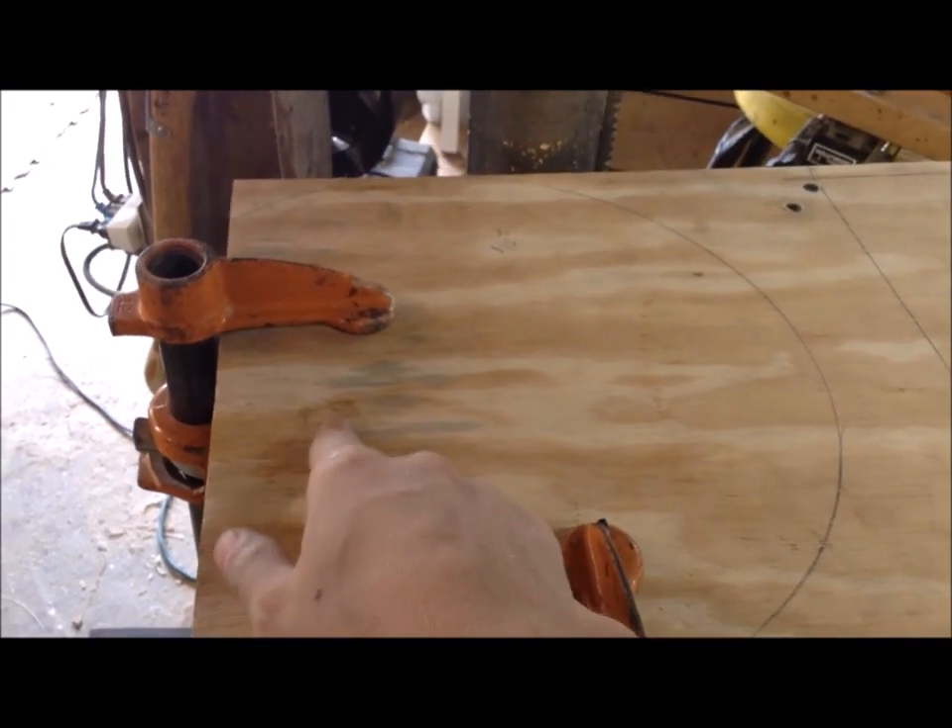And I just have this table clamped on here.